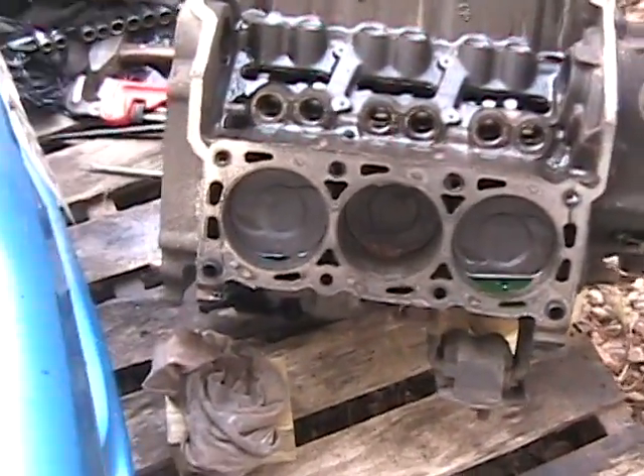Hey guys, so you can see that I've stripped my motor a little bit more, got the heads off, the intake and everything.